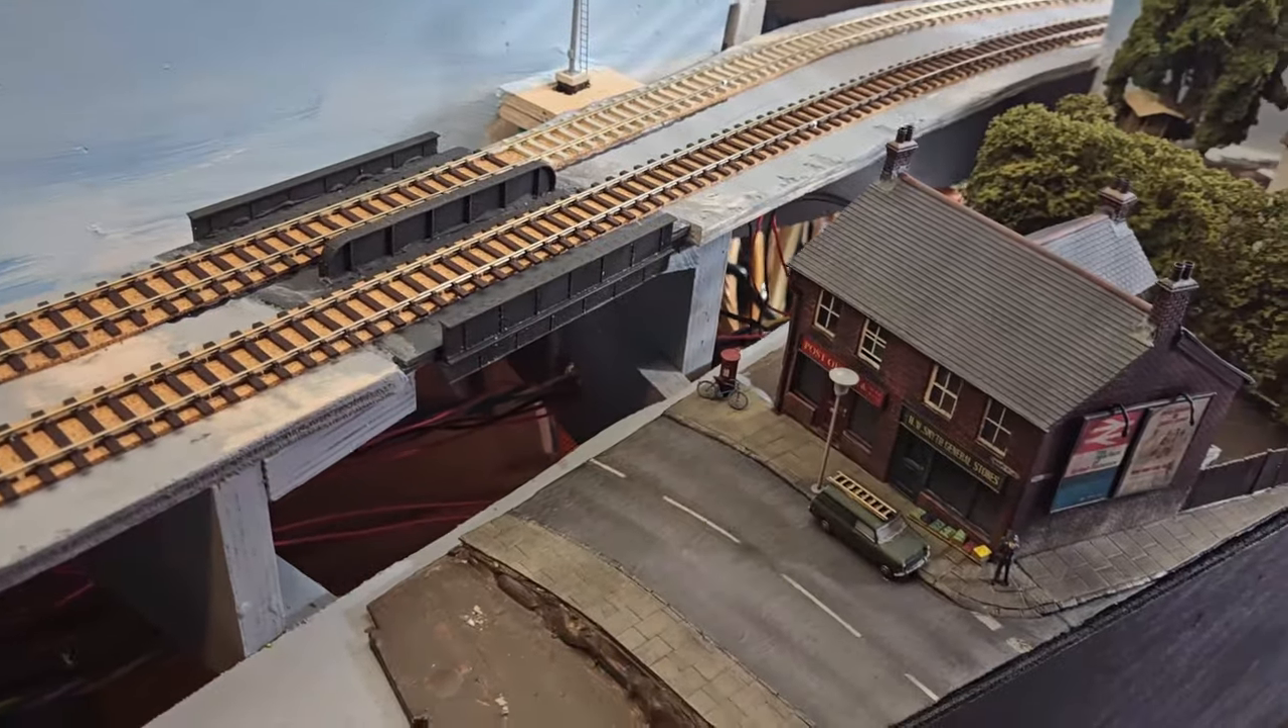But you'll notice there is a gaping hole there at the moment.